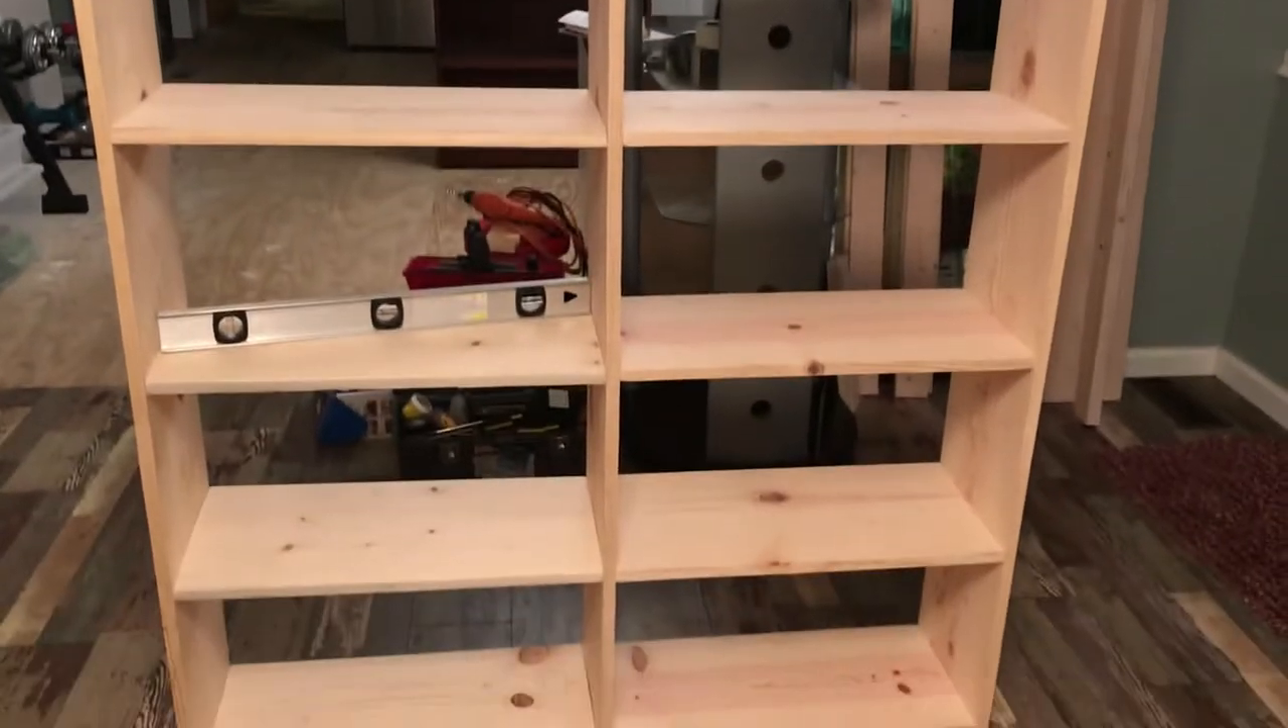Okay, so we've got the shelves all put together.